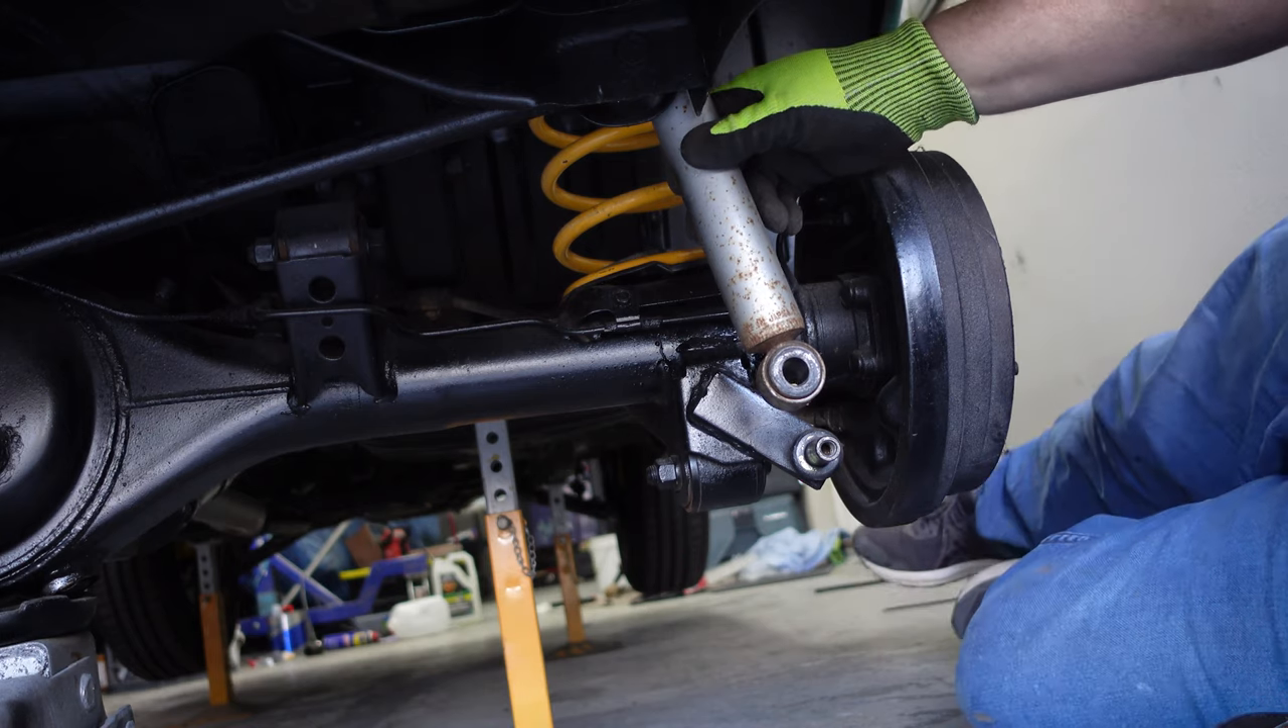Now, we just need to put the shock back on.